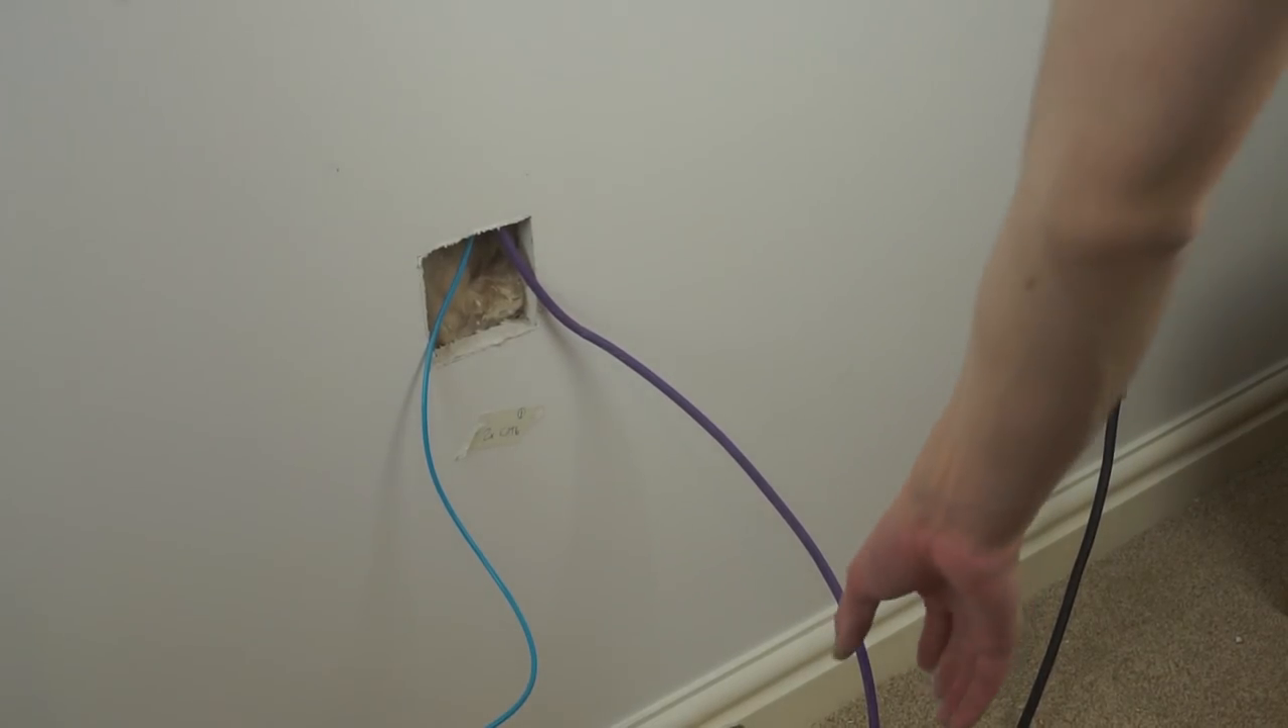Okay, so after a ridiculous amount of effort I've now been able to pull one of the CAT6s through.